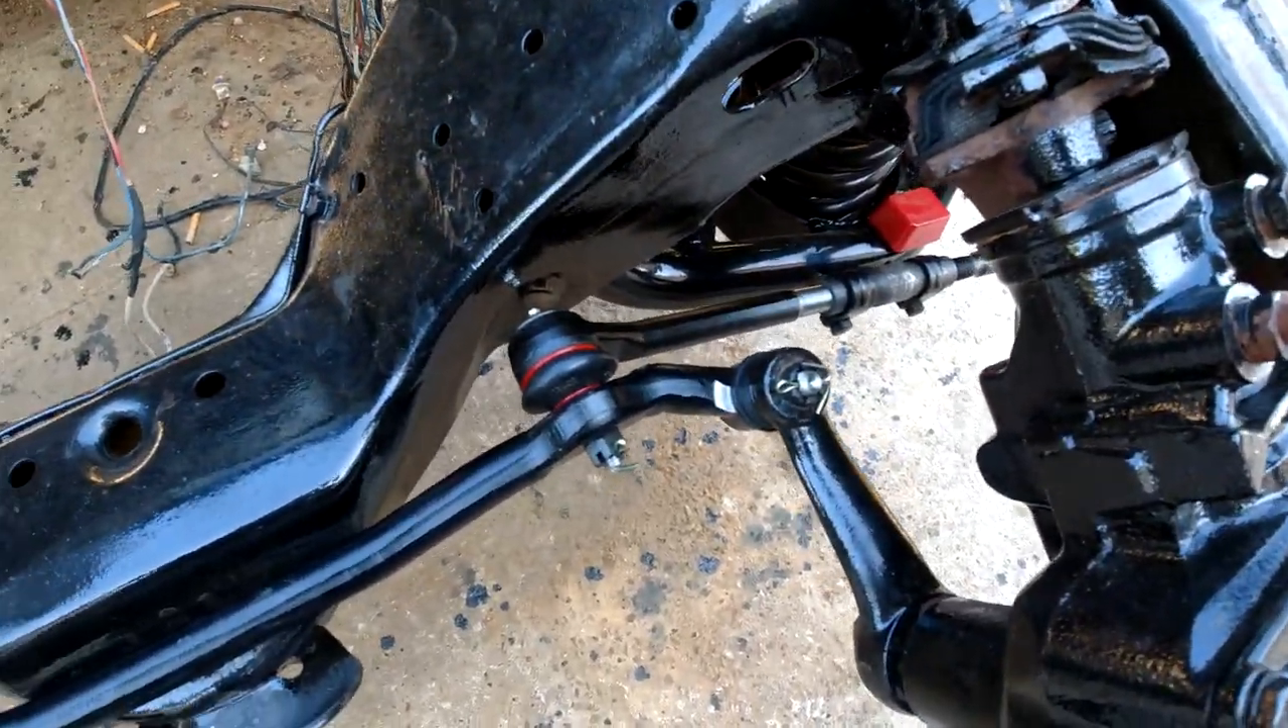Okay guys I got all the steering components on there and lined it up lined it up the best I can.